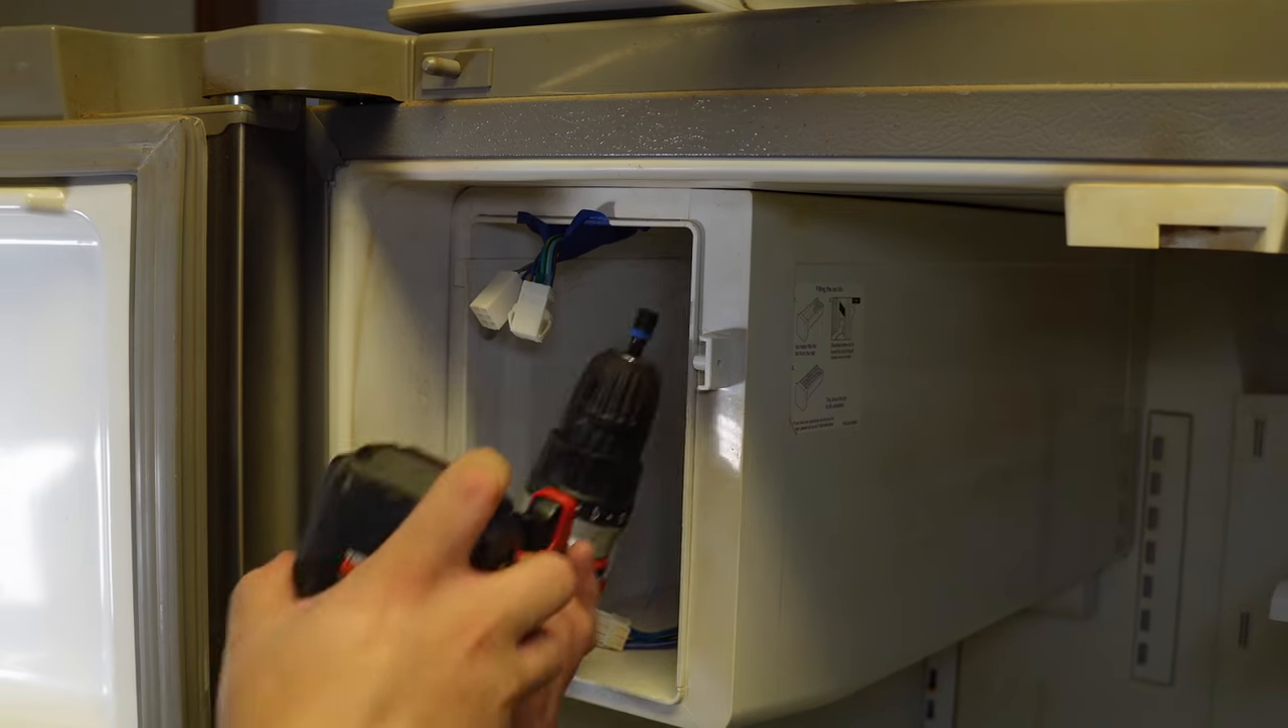With the ice maker out, now we need to remove the ice box.